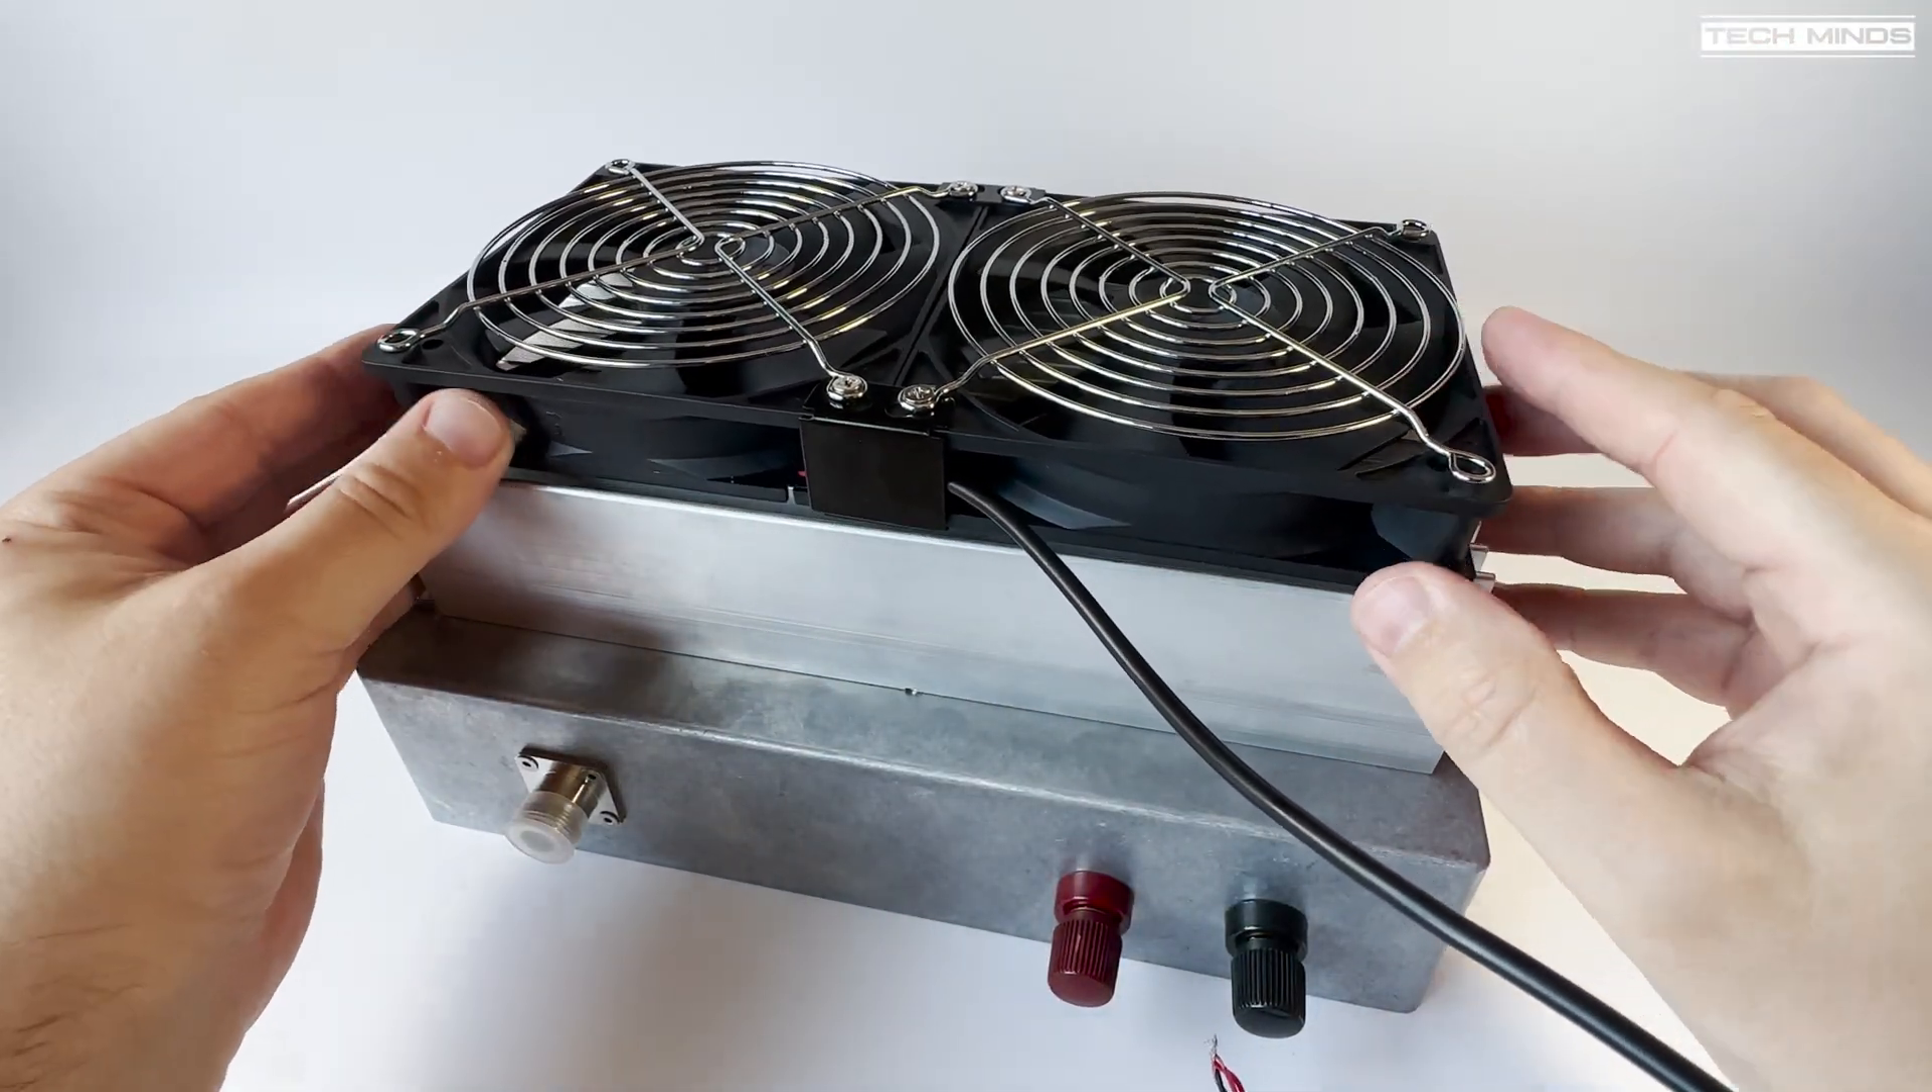There was another grill this side but obviously I don't need a grill both sides and that will just sit on top of the heat sink here like this and it's almost like a perfect fit in fact.